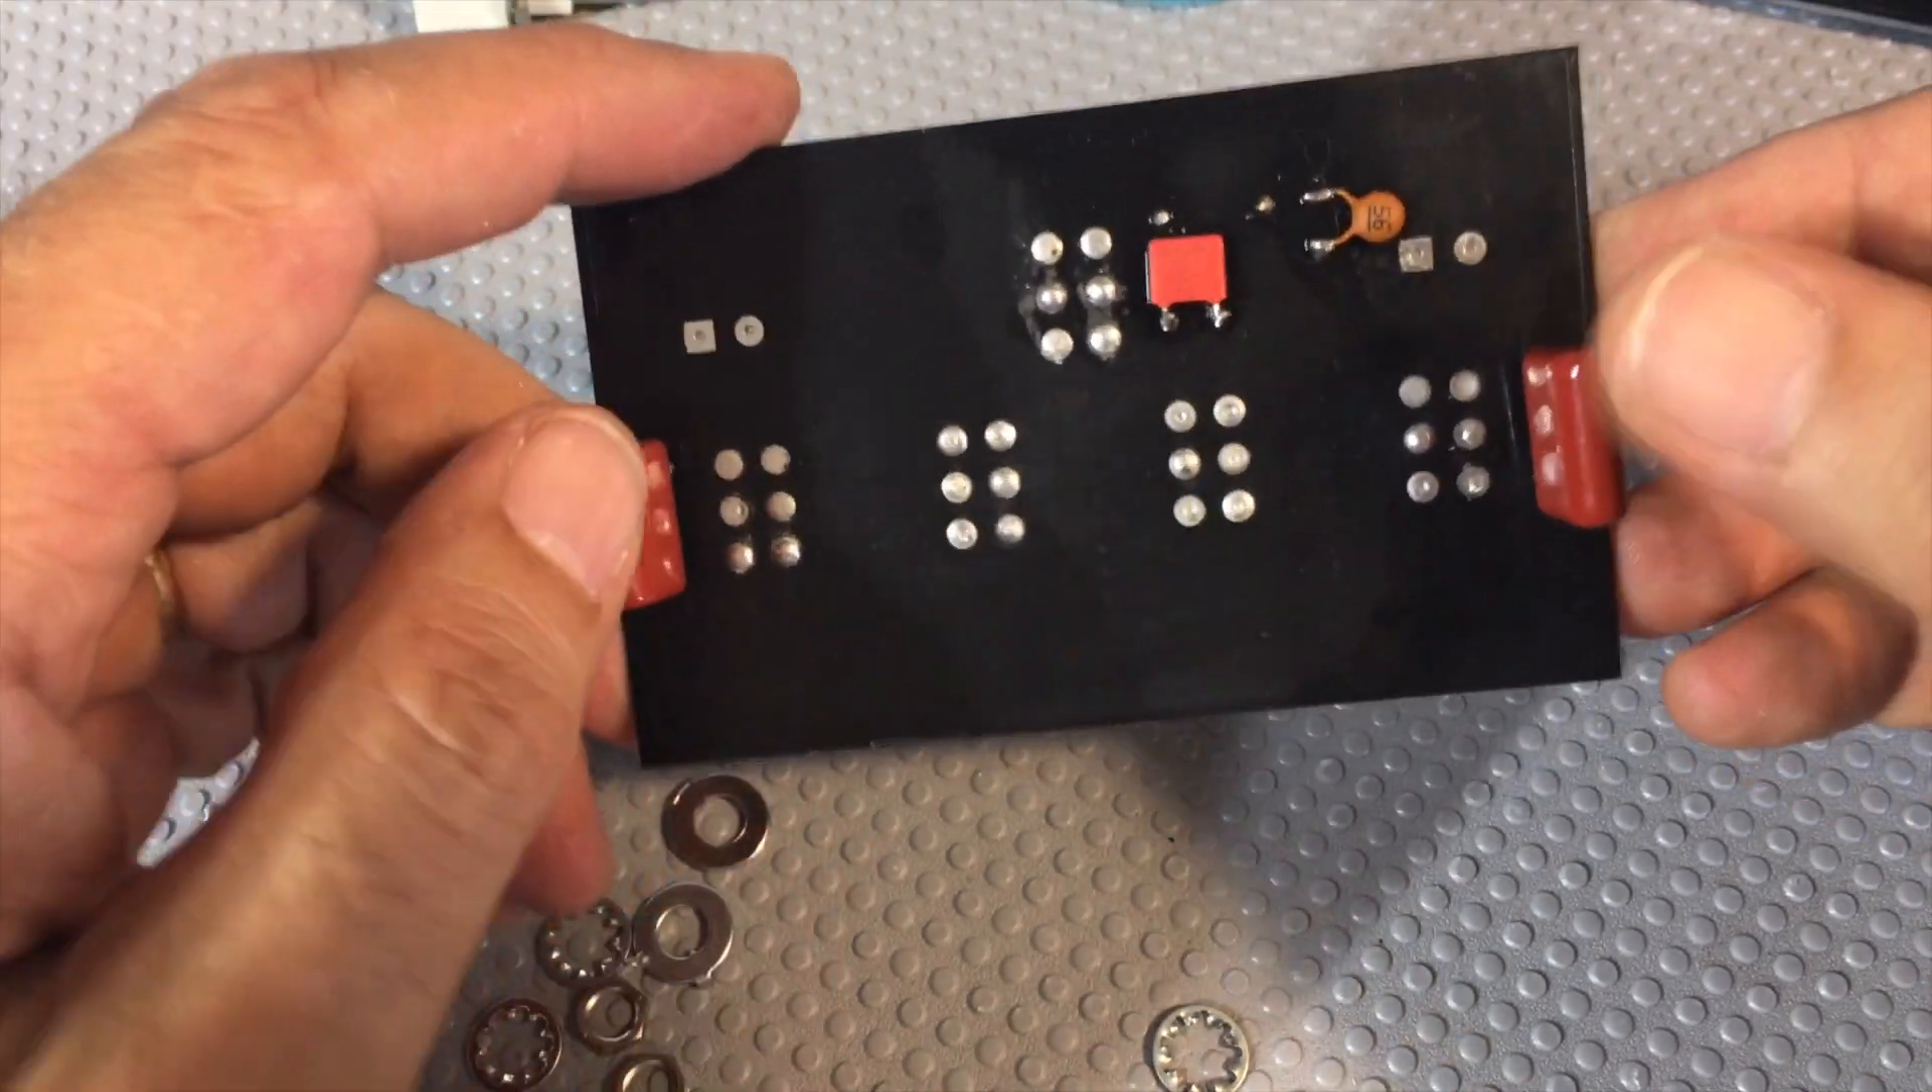On the underside, I've put in these two caps, the DC blocking.